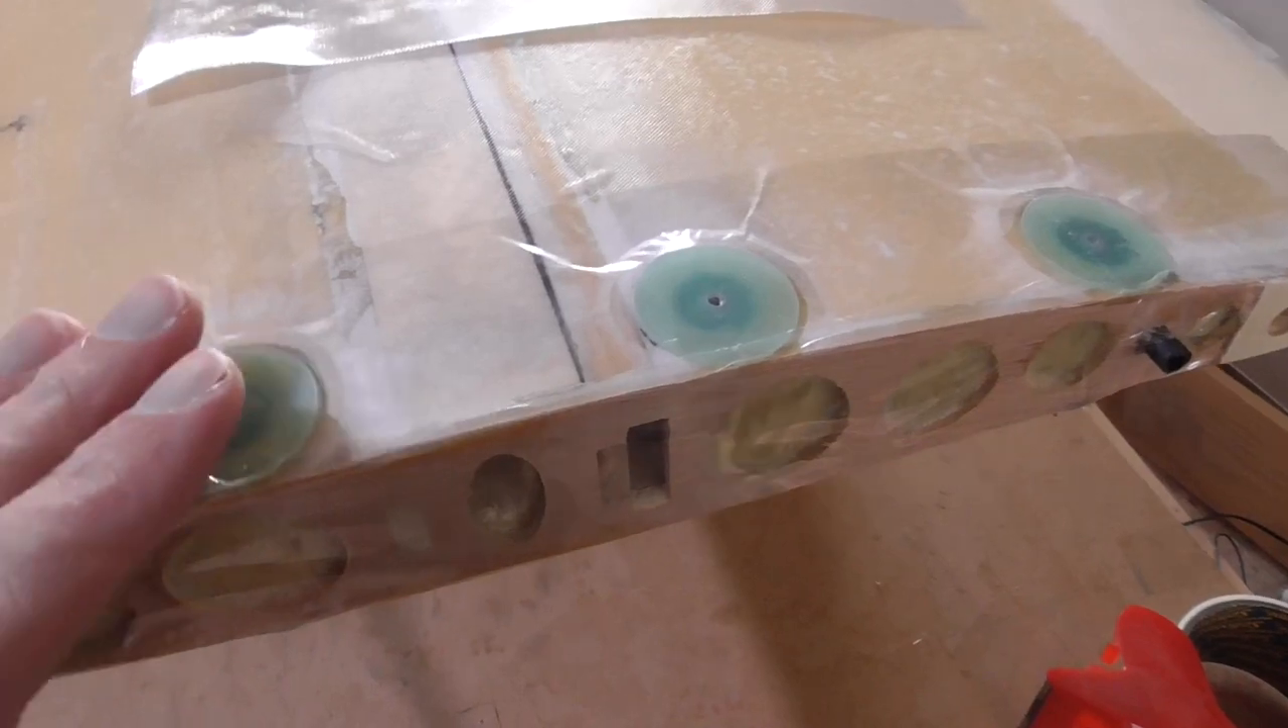These little discs are all stuck in there now and I've covered them over with packing tape here.